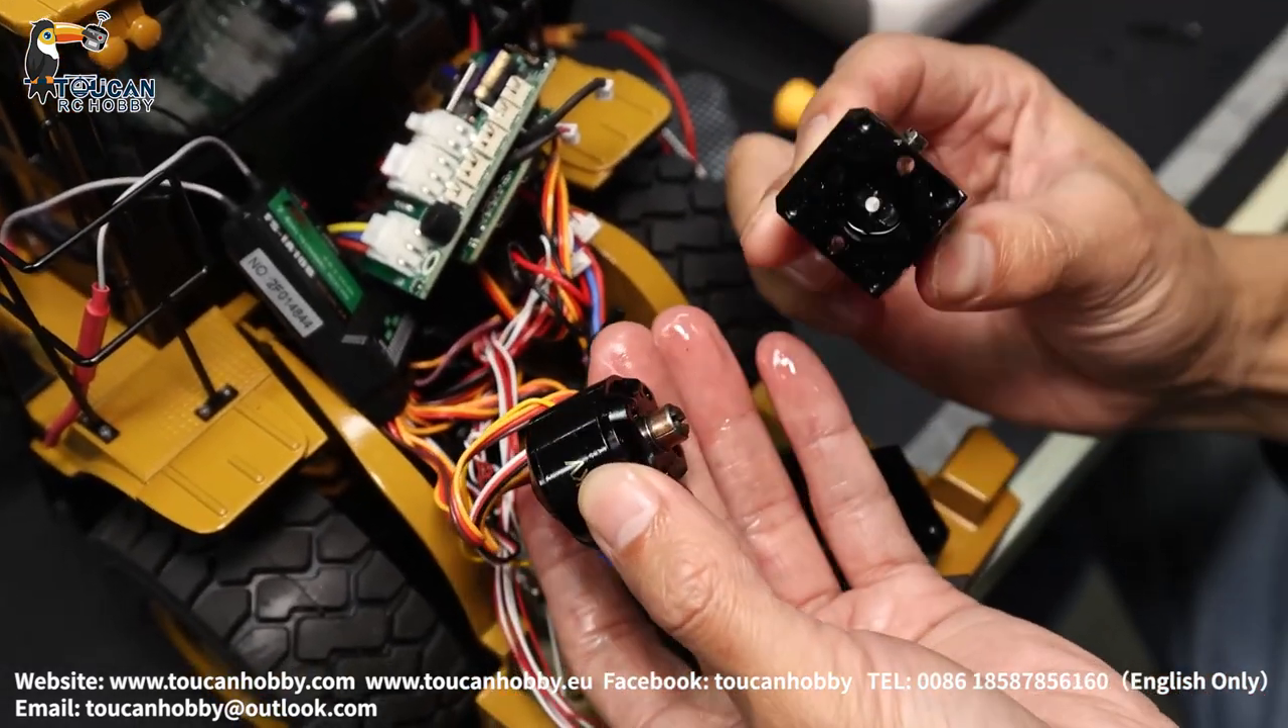So now the pump, it is separated from the motor.